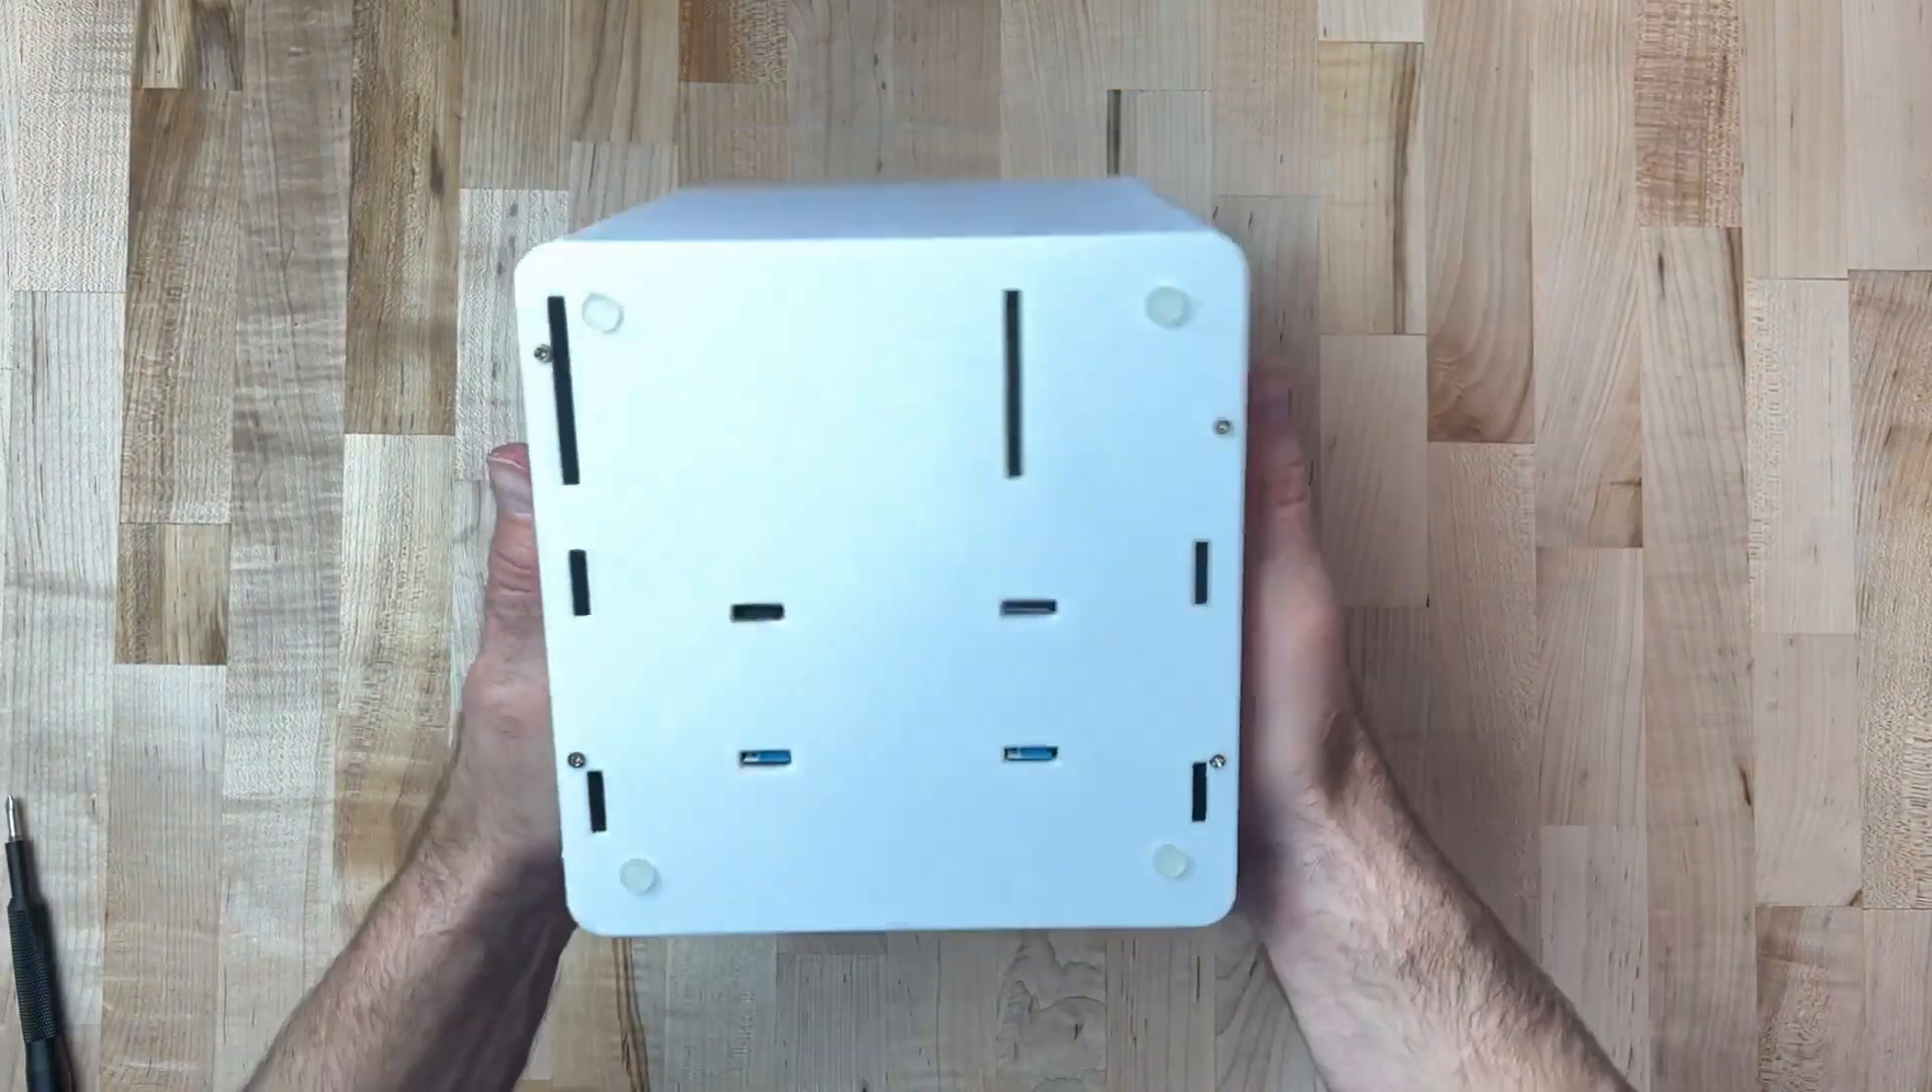I also went ahead and added some of these little silicone feet that you can get.